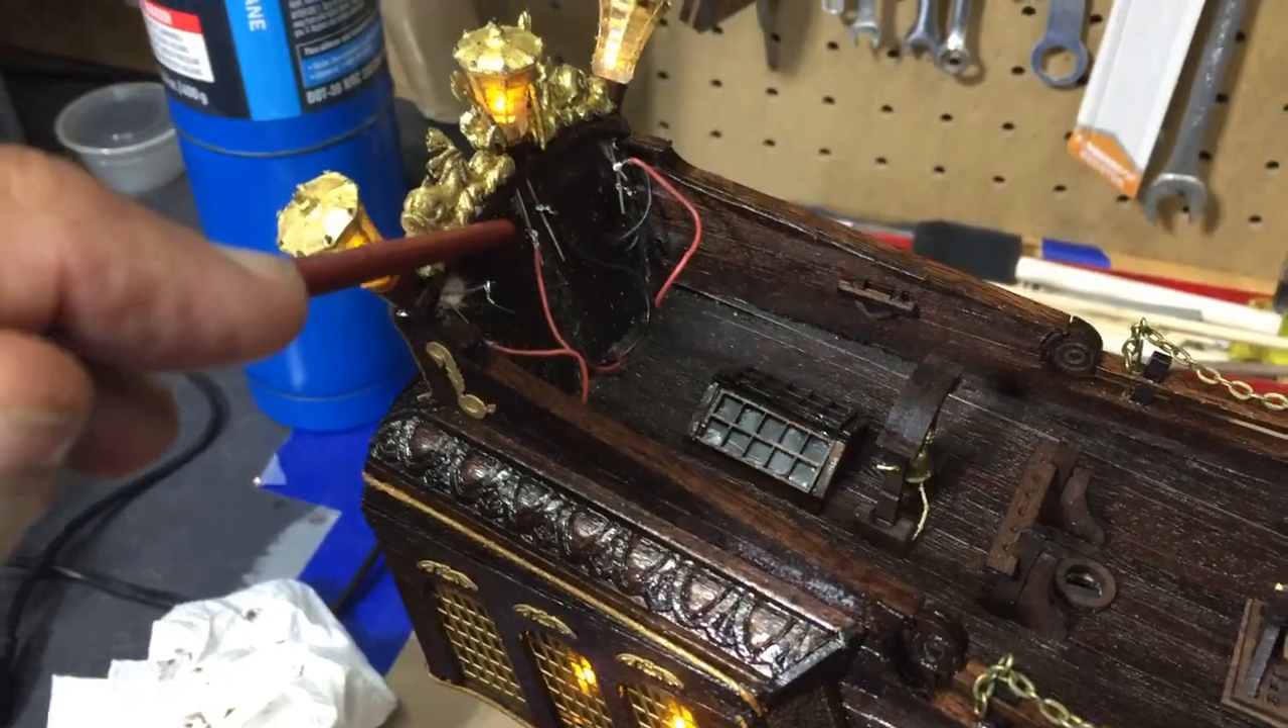And as I've already said I have the lights in place still have to finish the covering for the wiring.